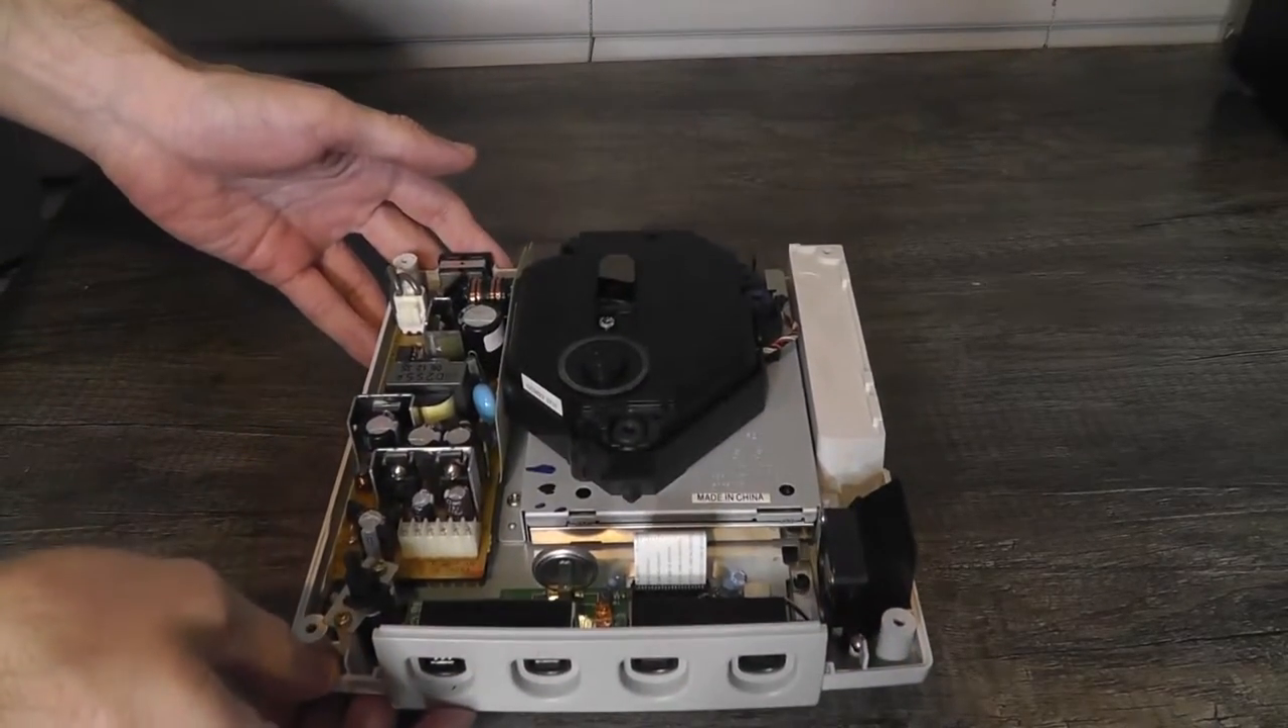Now we have access to the drive.